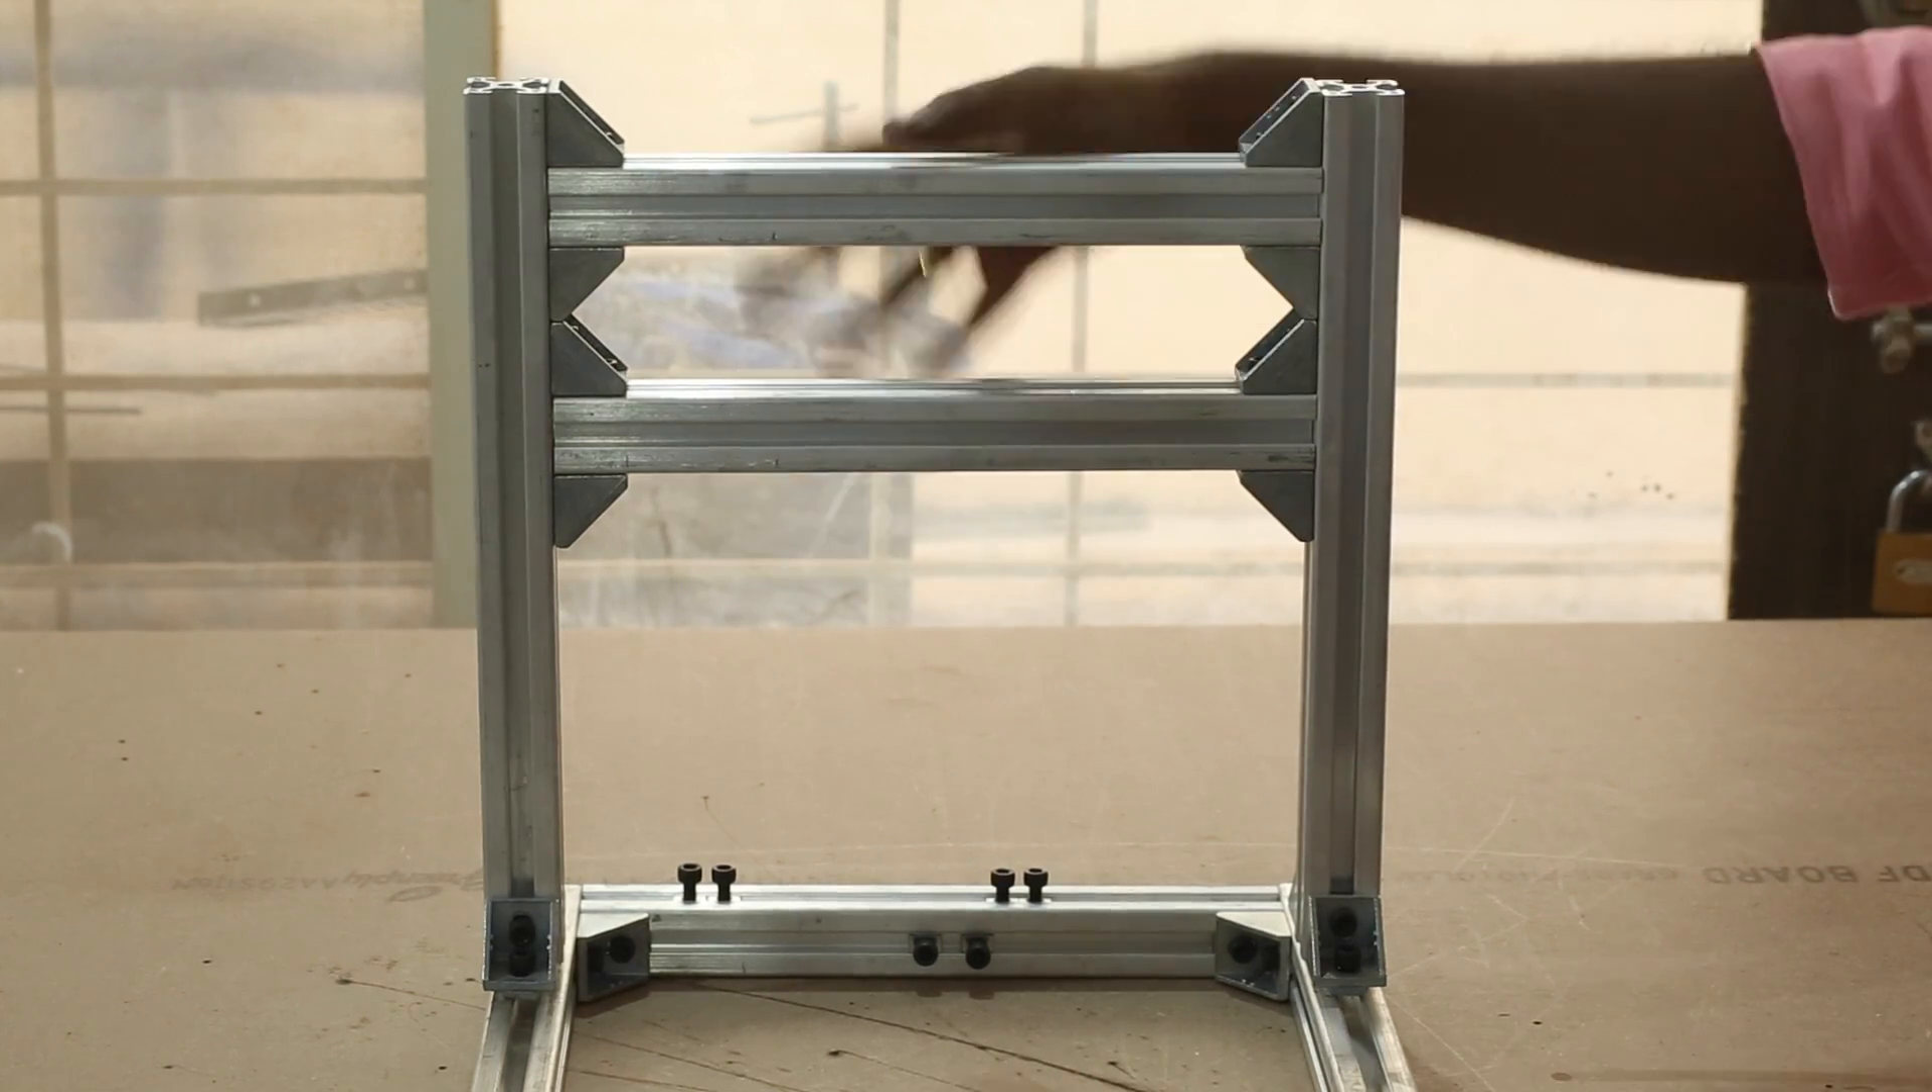In fact, all the corner blocks touch each other. This way I can be sure that the two rails run parallel to each other.